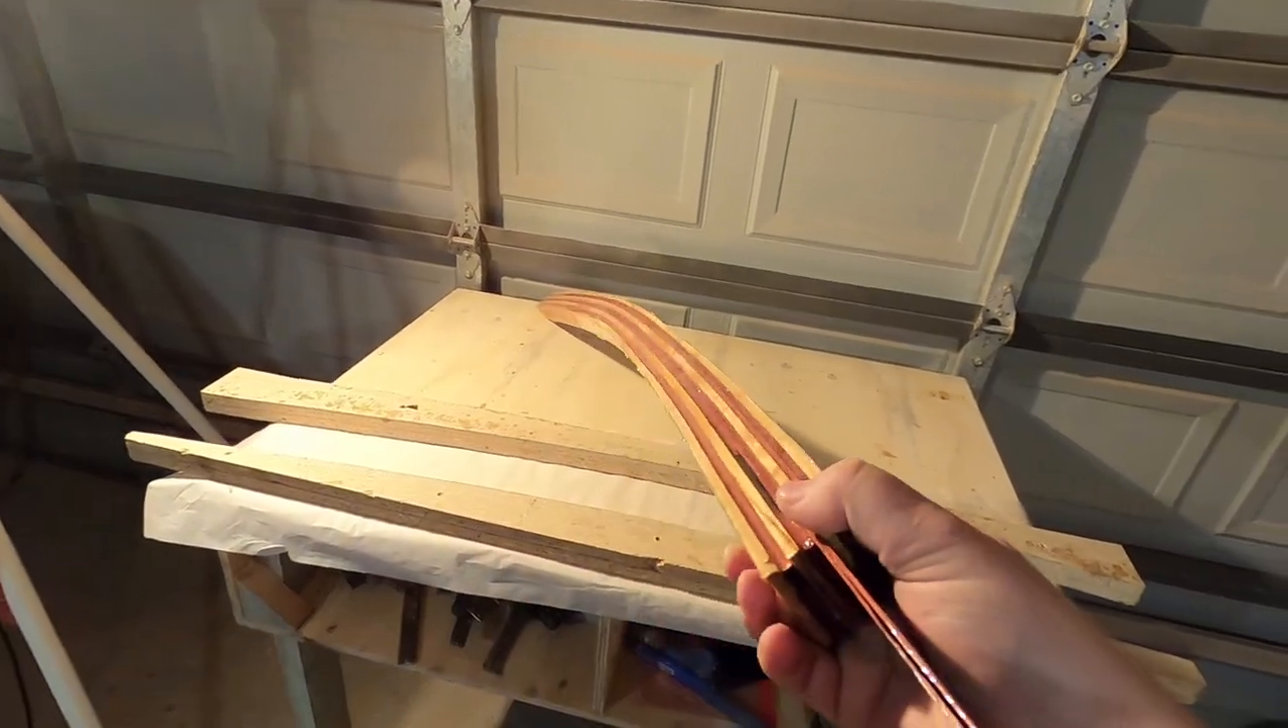All the pieces are laminated together.